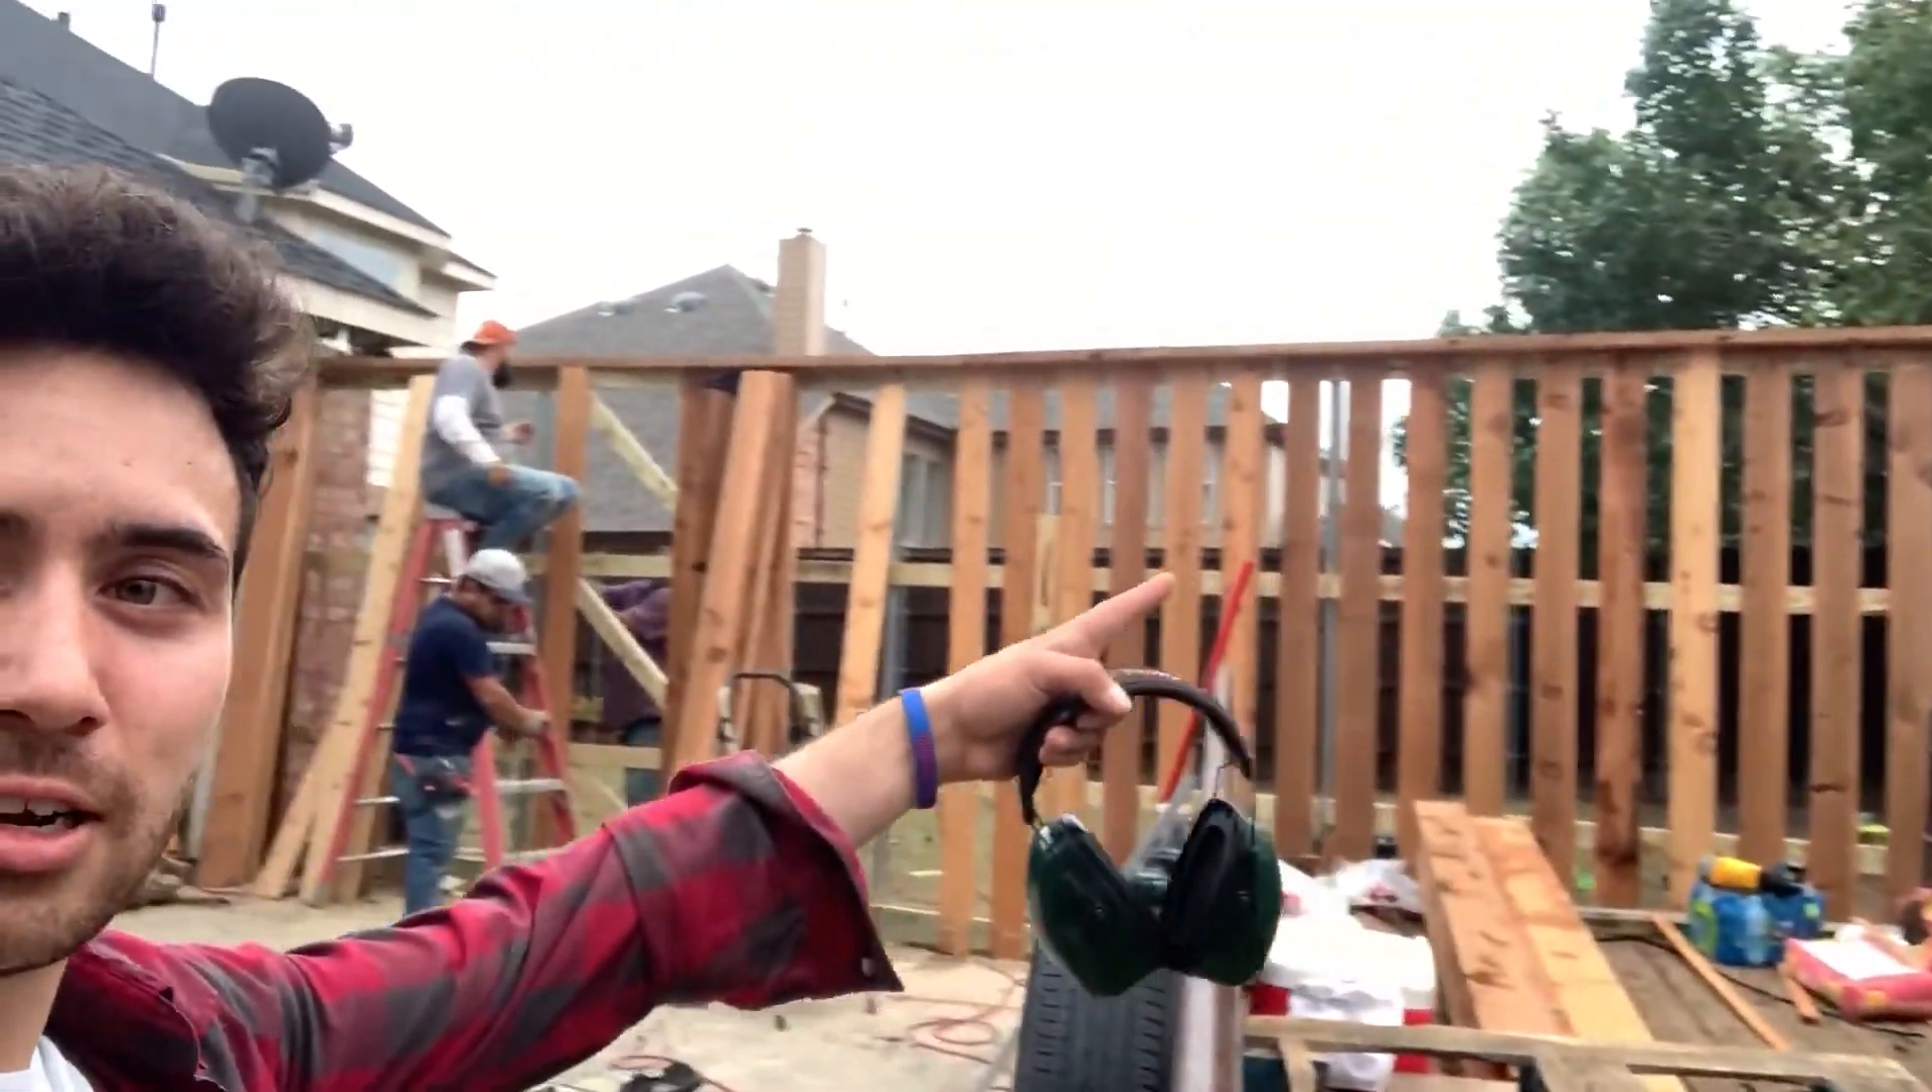Got the first layer of picketing almost done.